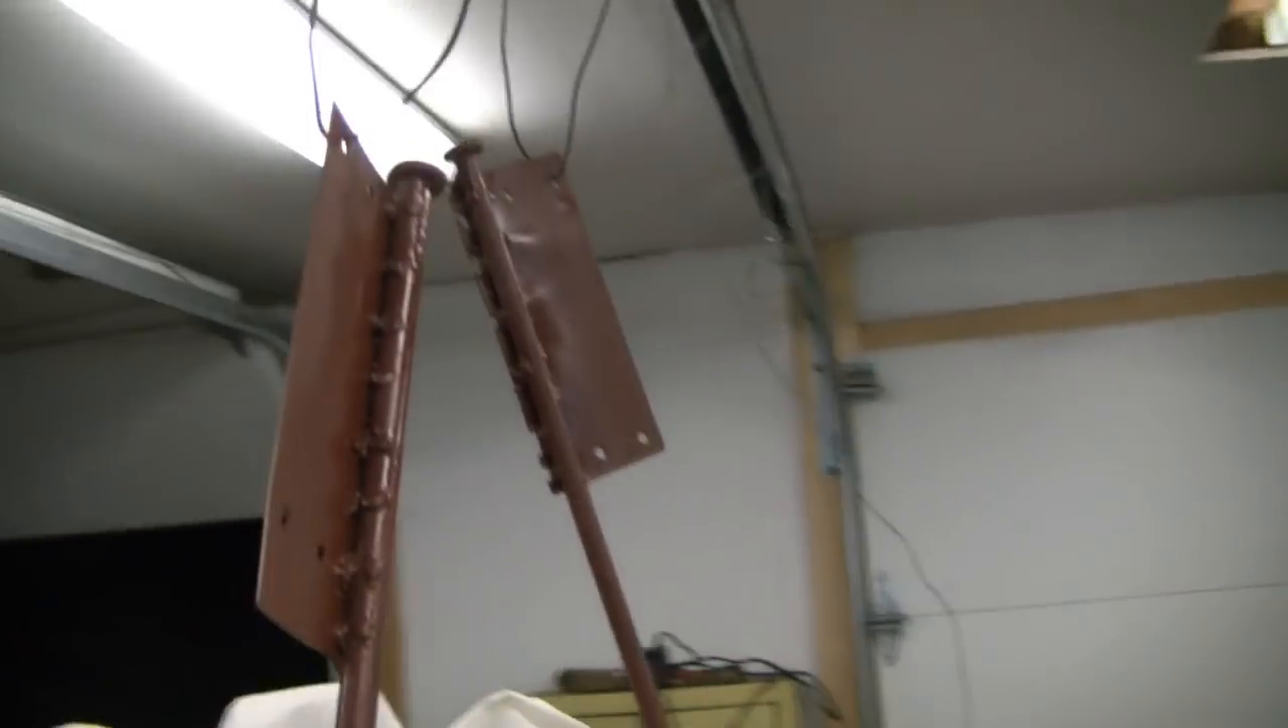We have the spikes welded onto the plates uh they're hanging and drying we just prime them with a uh the brown primer paint.